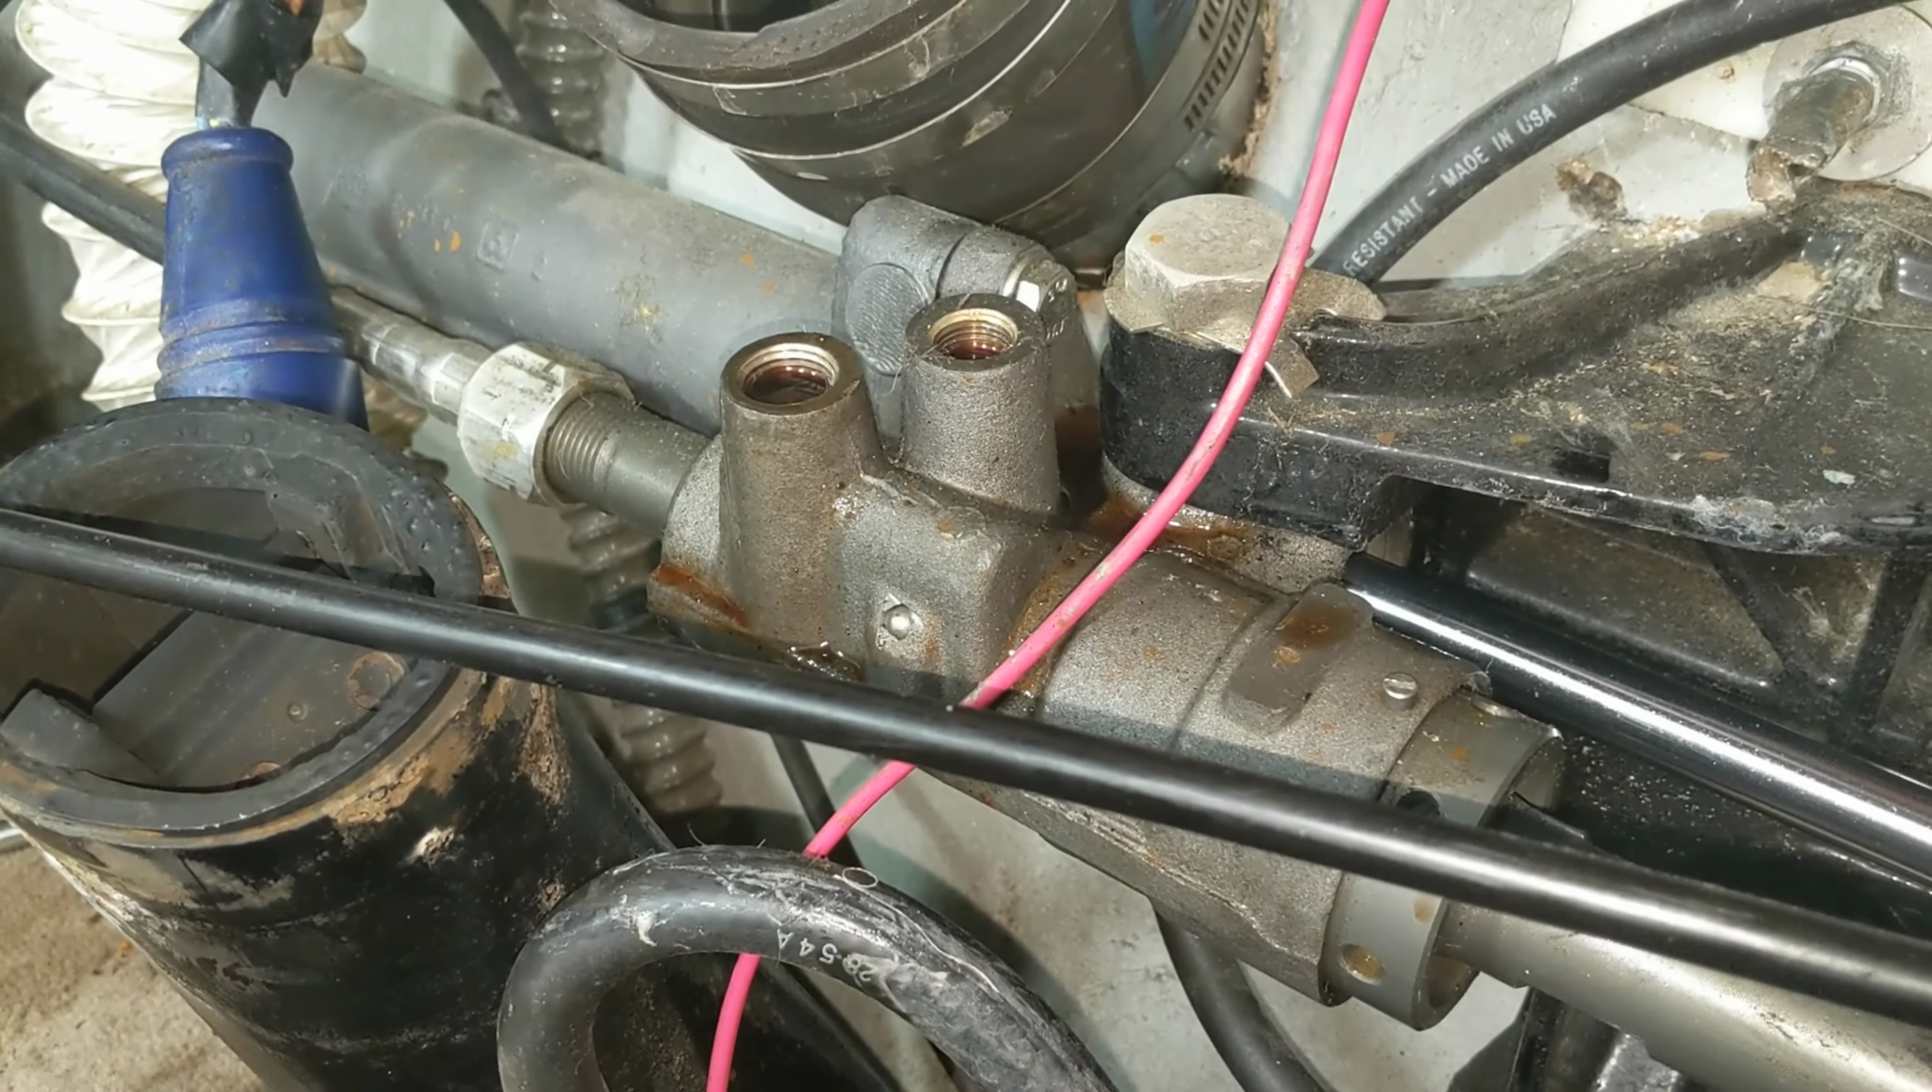I got the uh I decided to take those two power steering lines off right there at the ram.